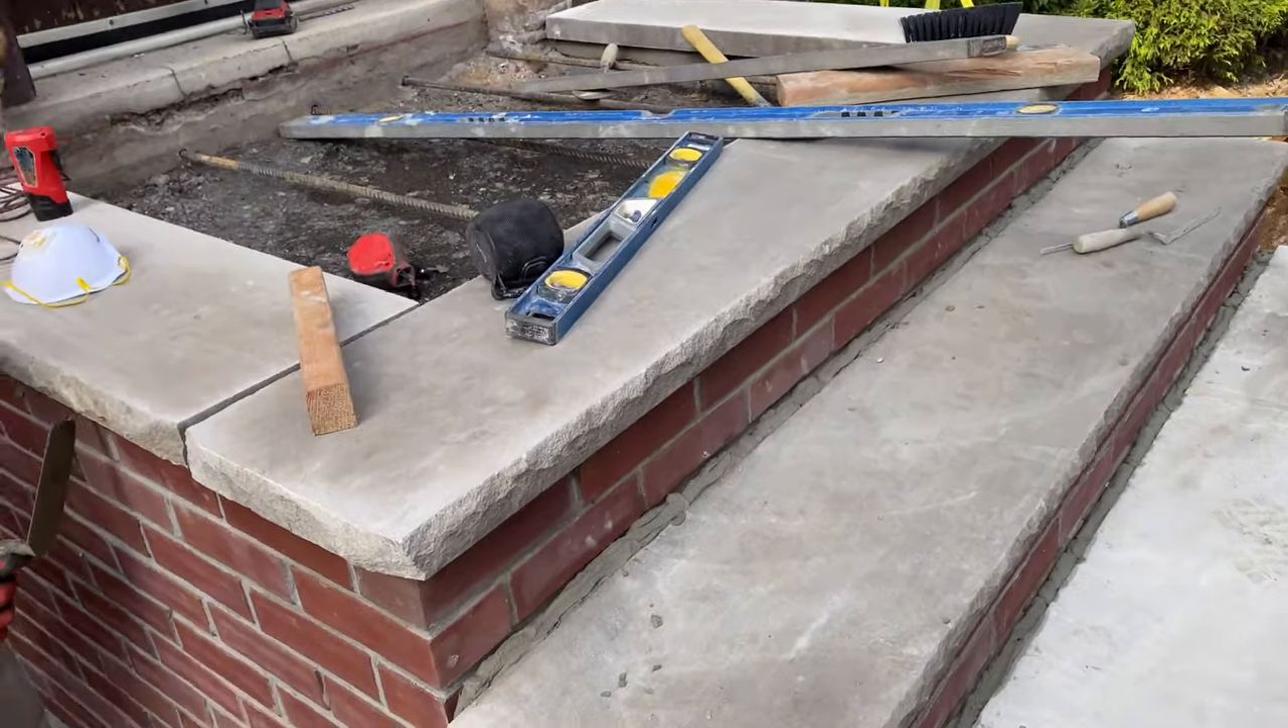Miren acabamos de colocar las piedras incluso las de arriba ya están puestas.